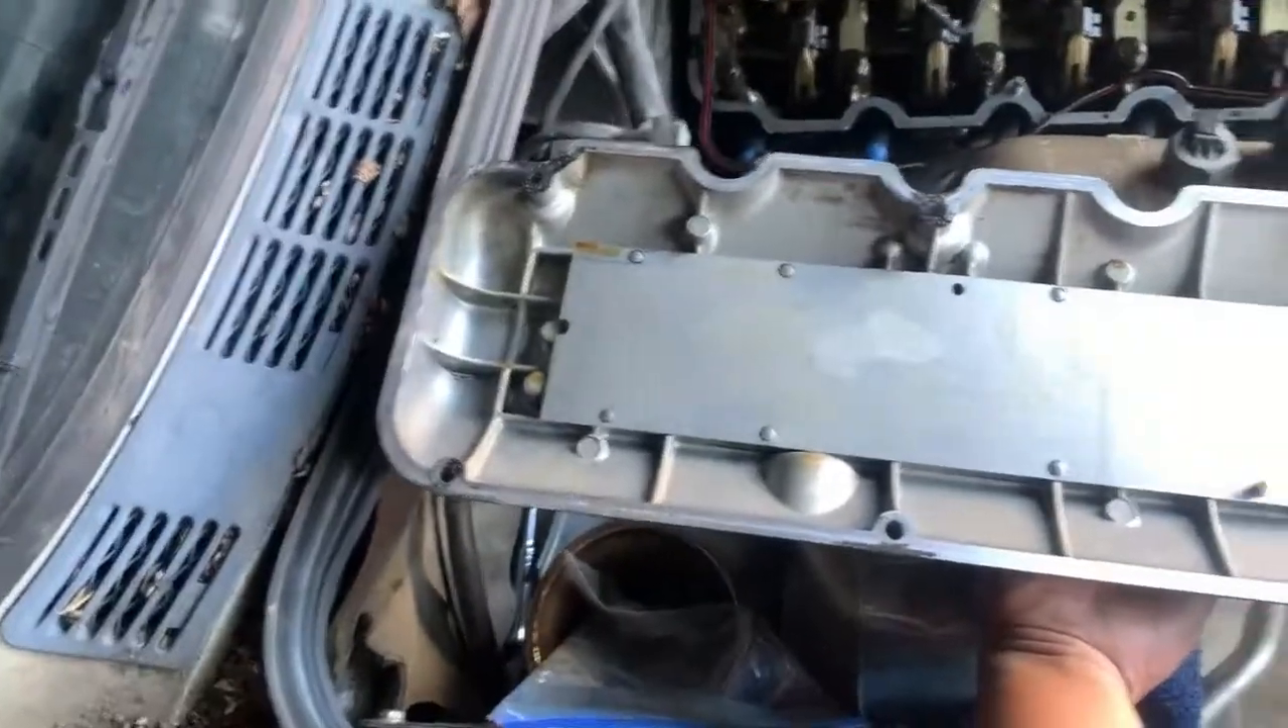So we got the valve cover off it is surprisingly easy.